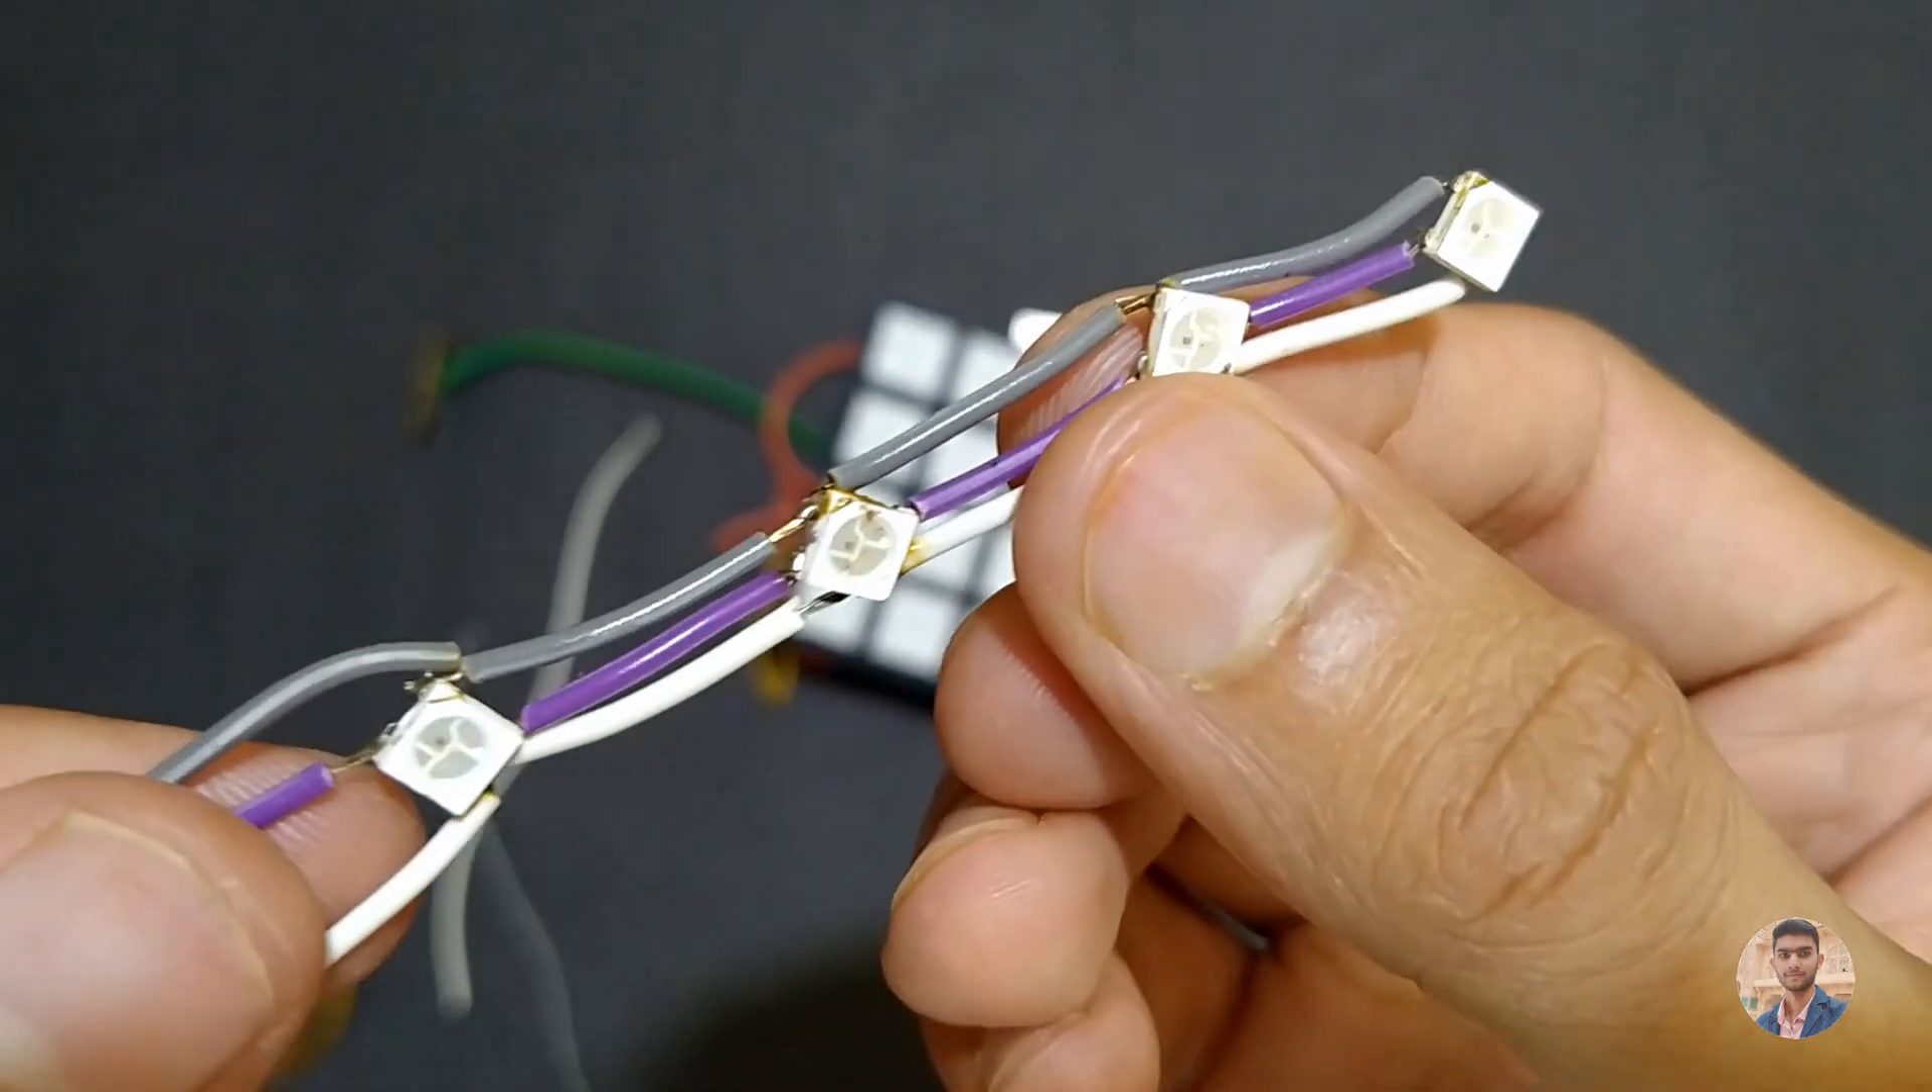Here, I have connected four LEDs in a line.